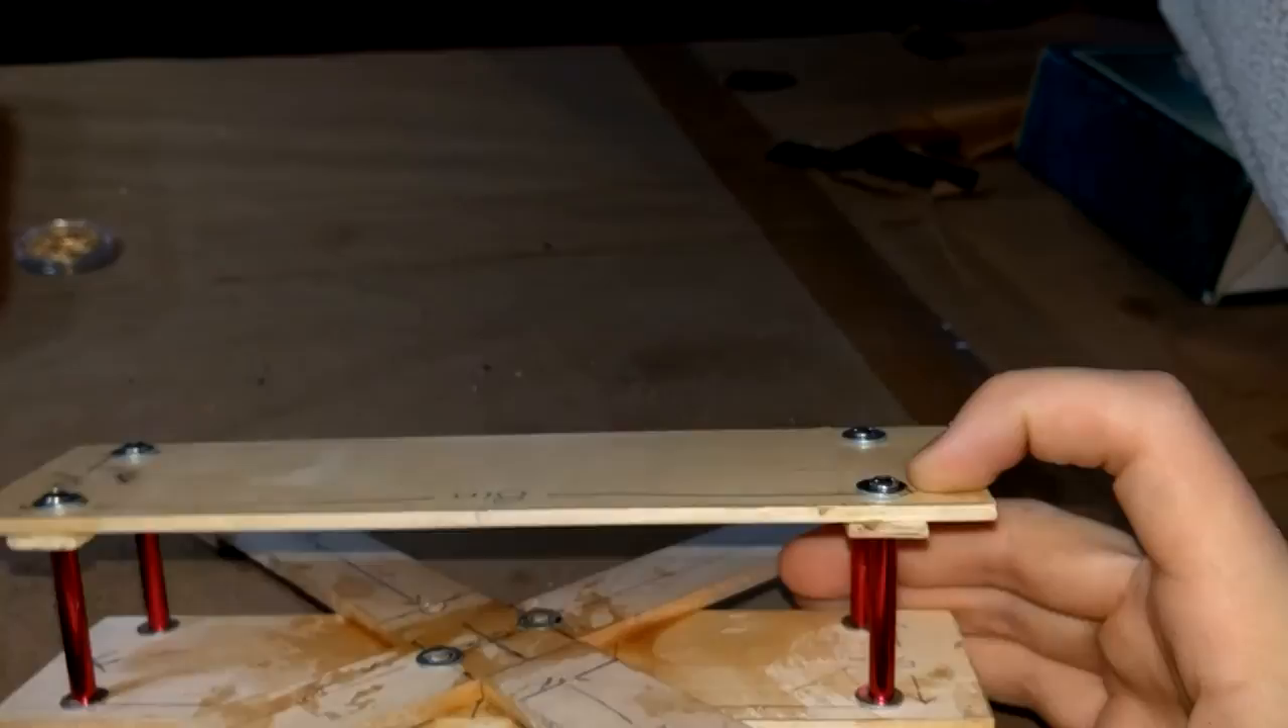A couple of the washers got stuck on there from the glue, but I'll get those out later, and then I drilled the holes for the standoff screws, and then I got the standoffs in there.